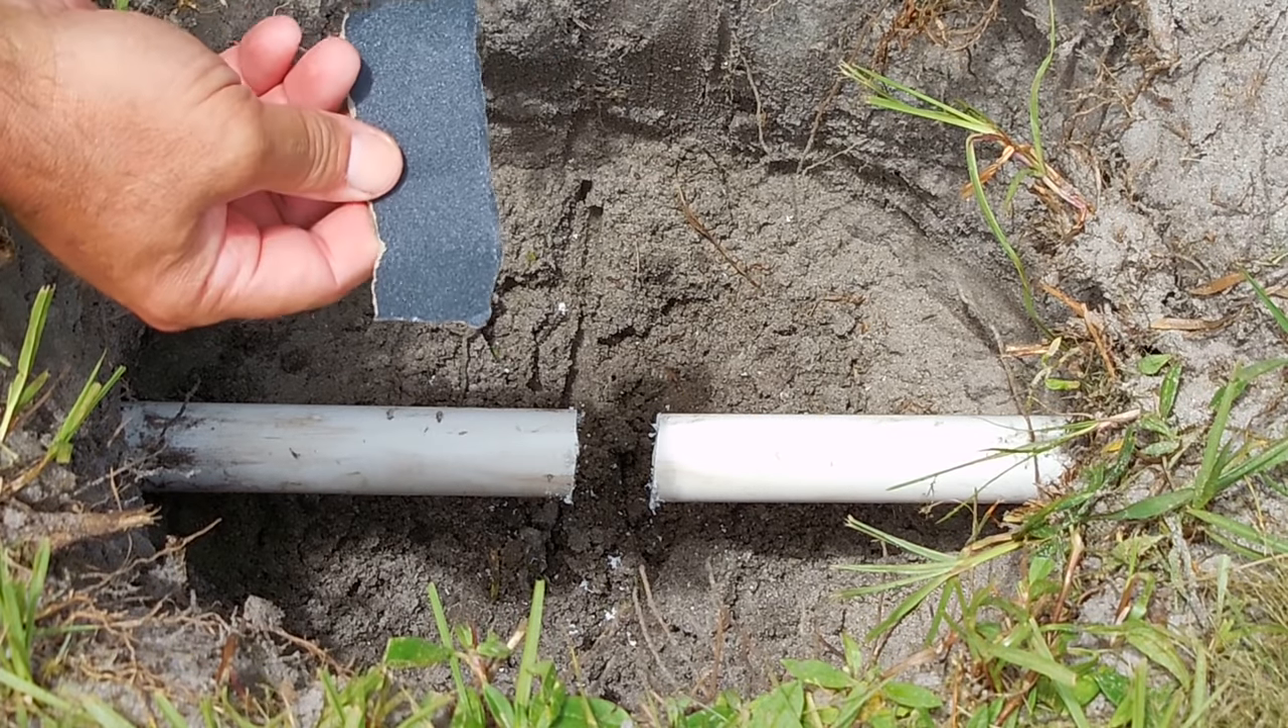Right here you can see the piece has been removed and all the water is out of that pipe.